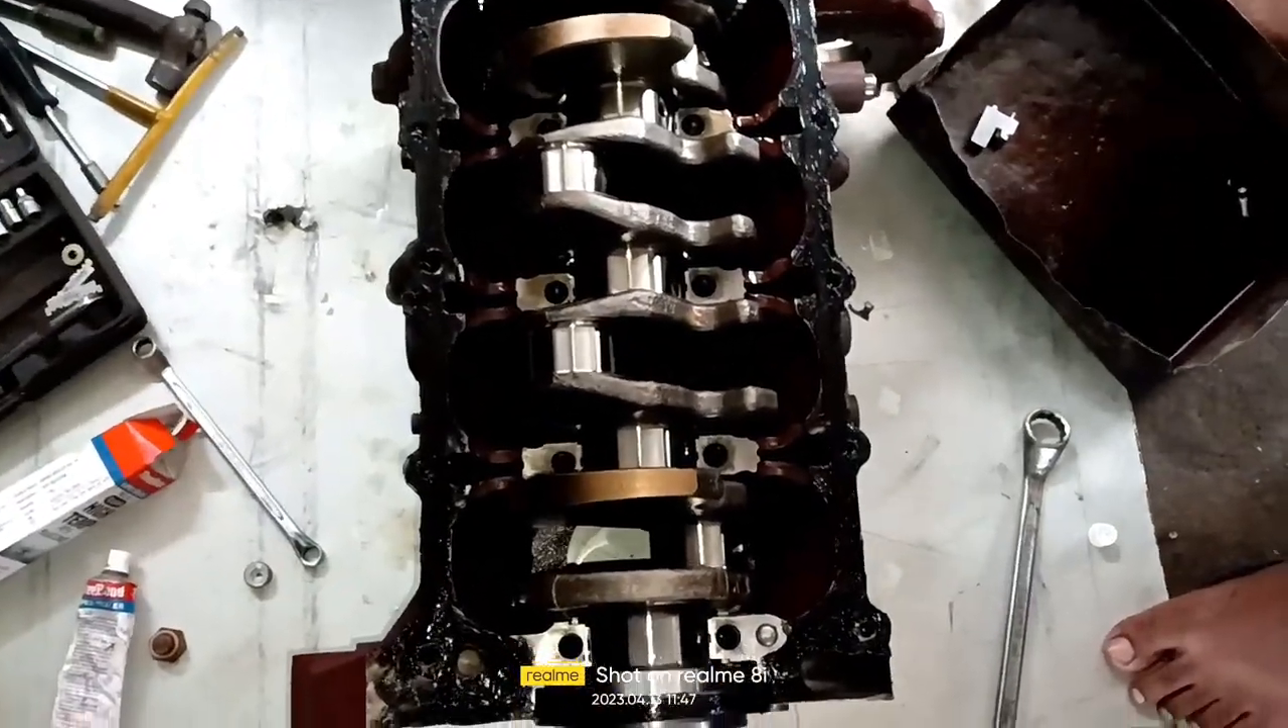यह हमने क्रेंक फिट कर दिया है अब इसके उपर का कैप हम फिट करेंगे।